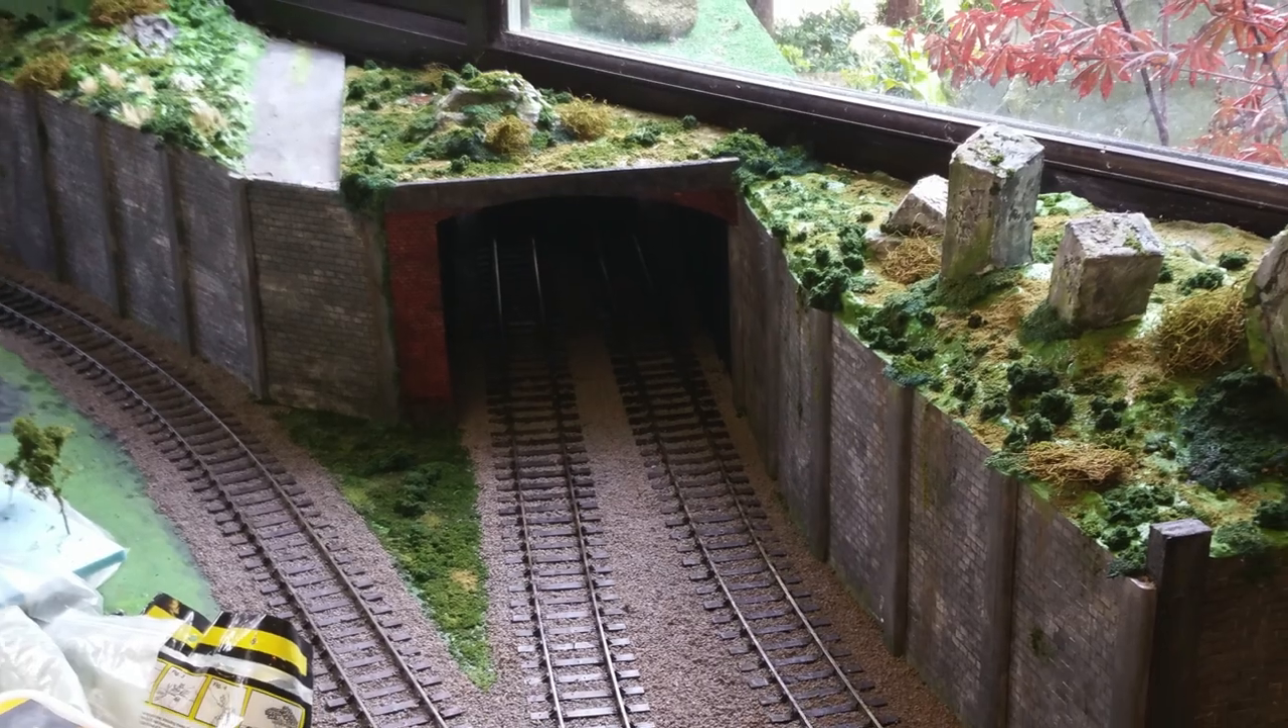As you can see I've added the retaining walls now. And a bit of foliage.